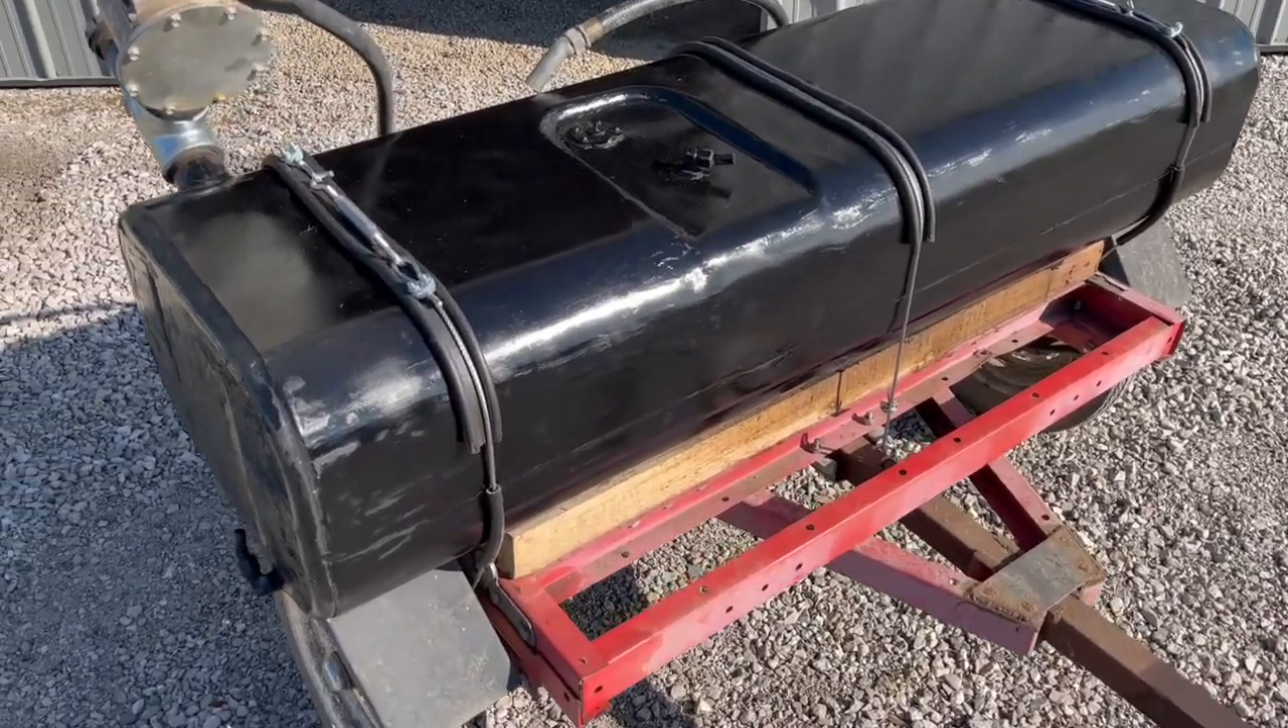I've got the tank mounted on the trailer with 3 16 -inch cables.